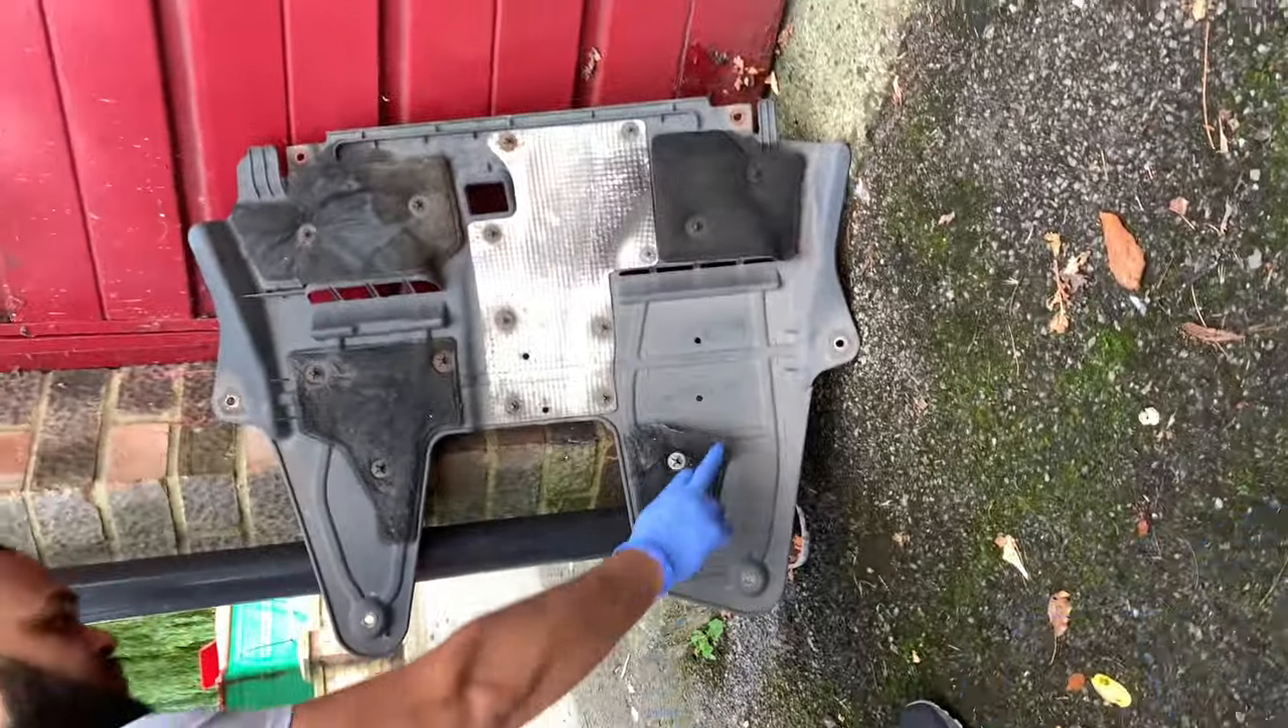I've taken off the under tray so now we've got to locate the drain plug and the filler plug of the gearbox.